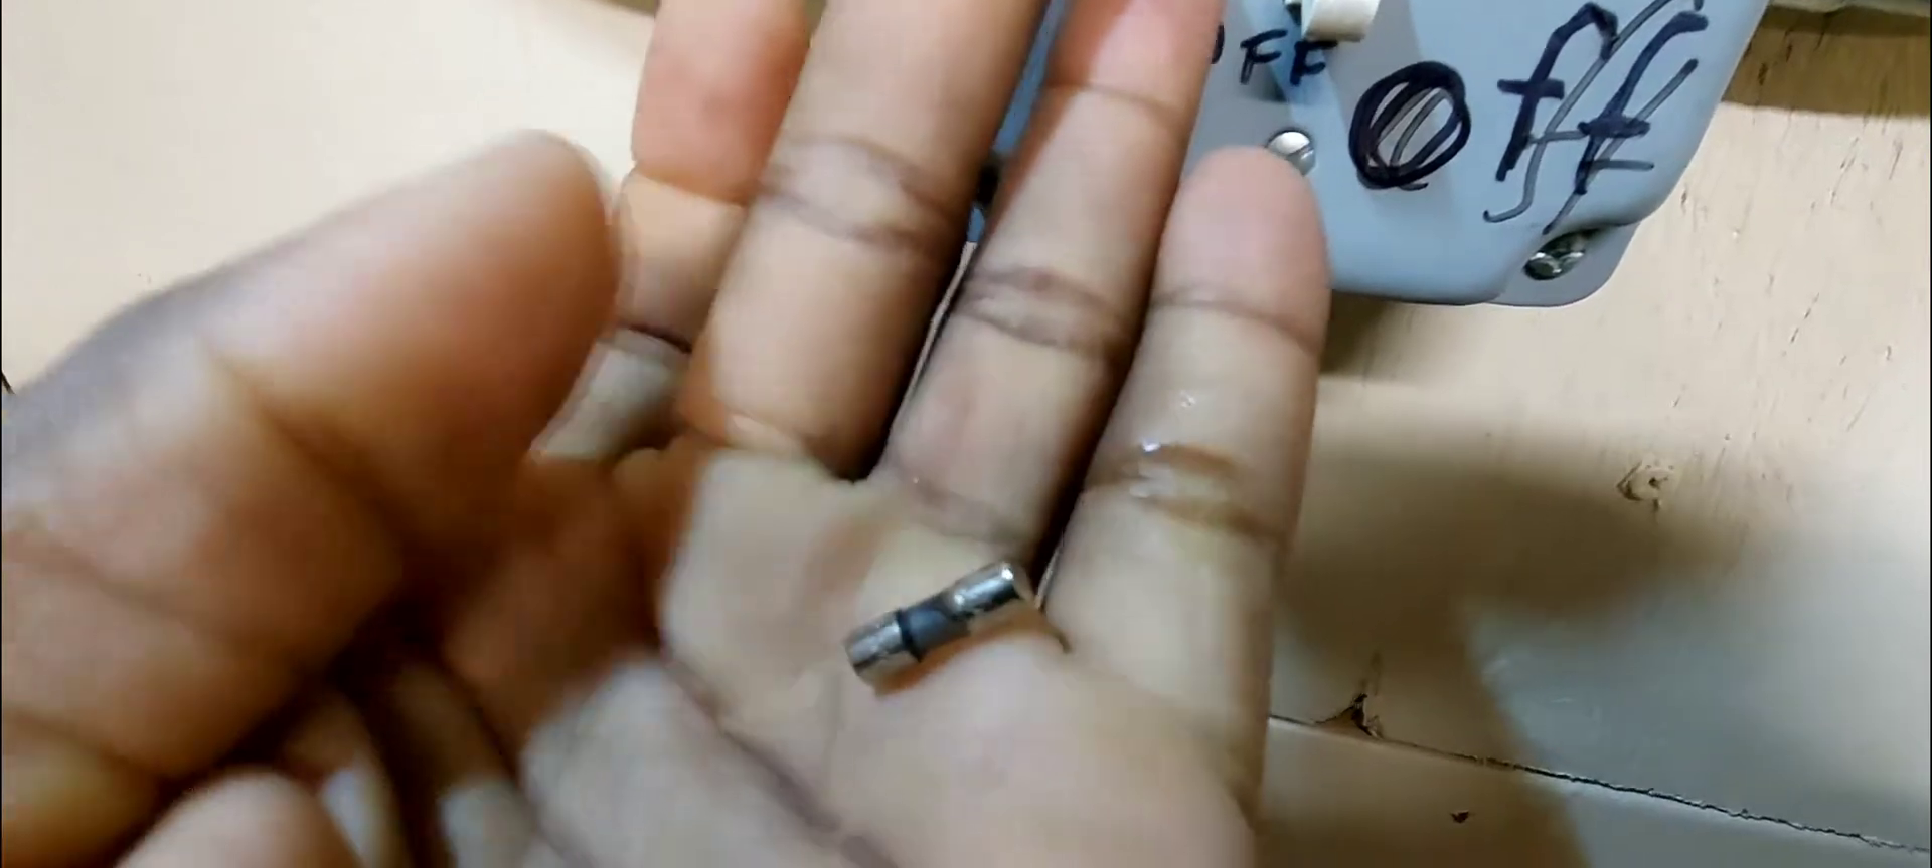There's the fuse the fuse is out.